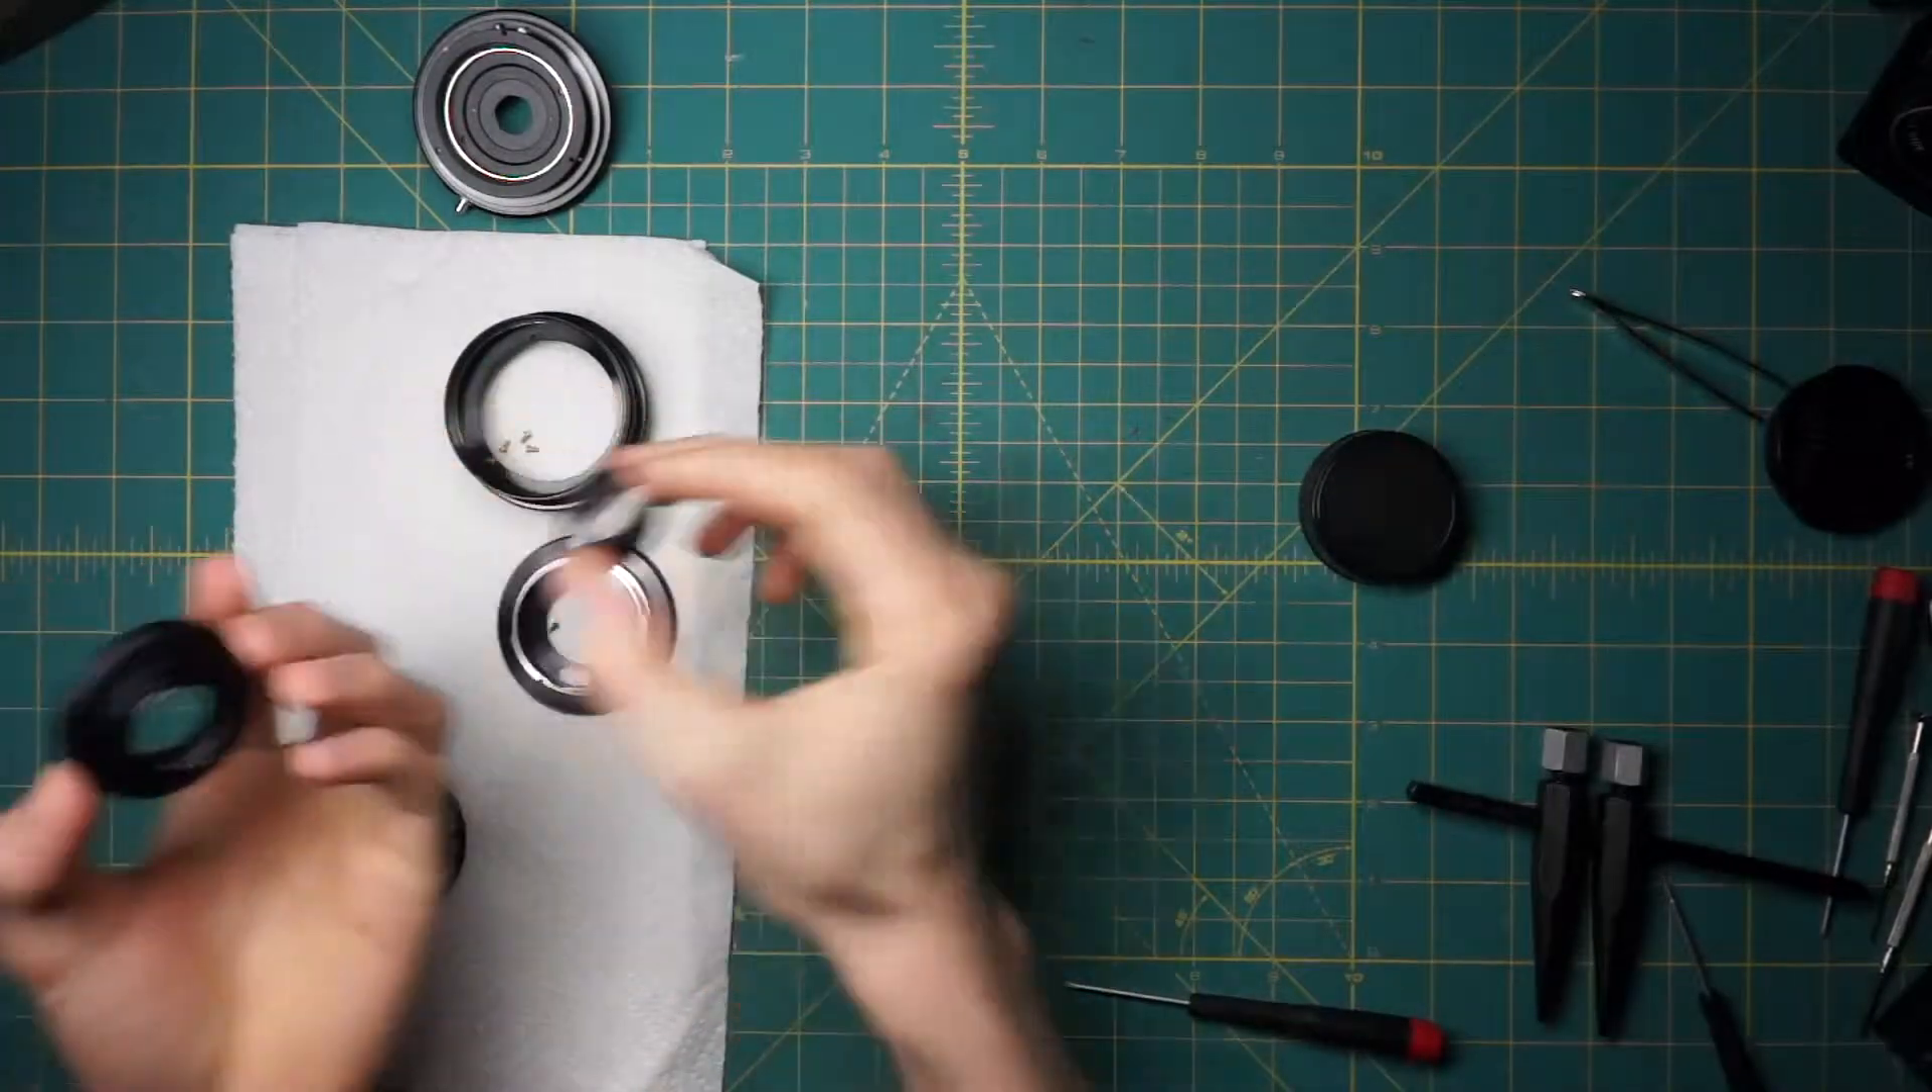So that actually has most of the lens here disassembled.